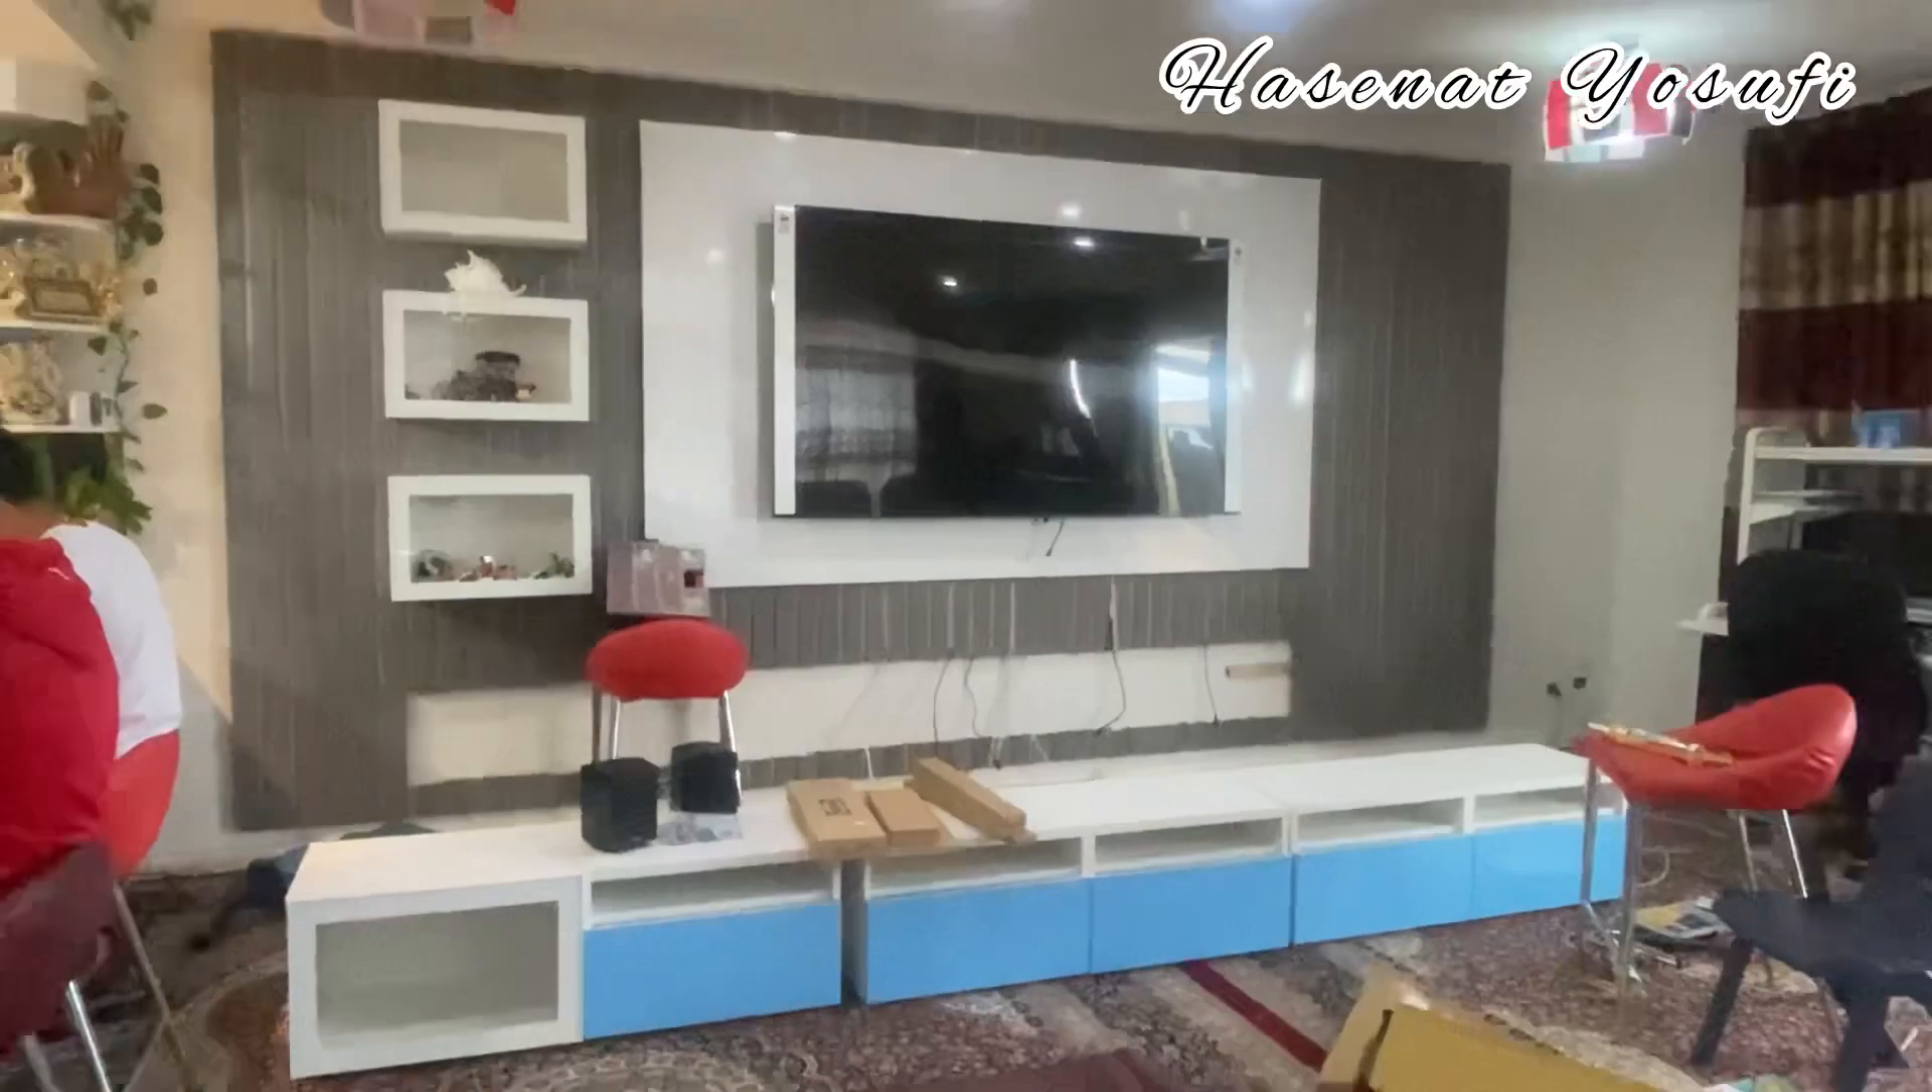We put up the TV.